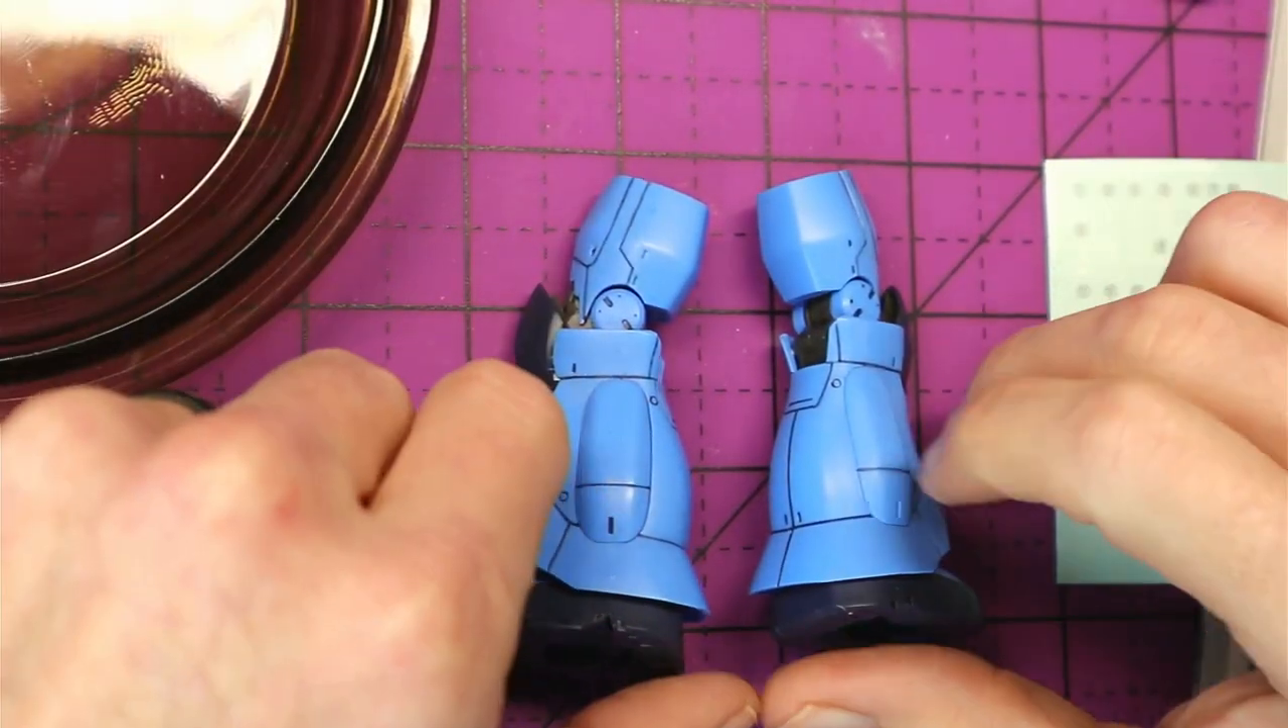All right, now, as you see here, I went ahead and pulled off the legs here.